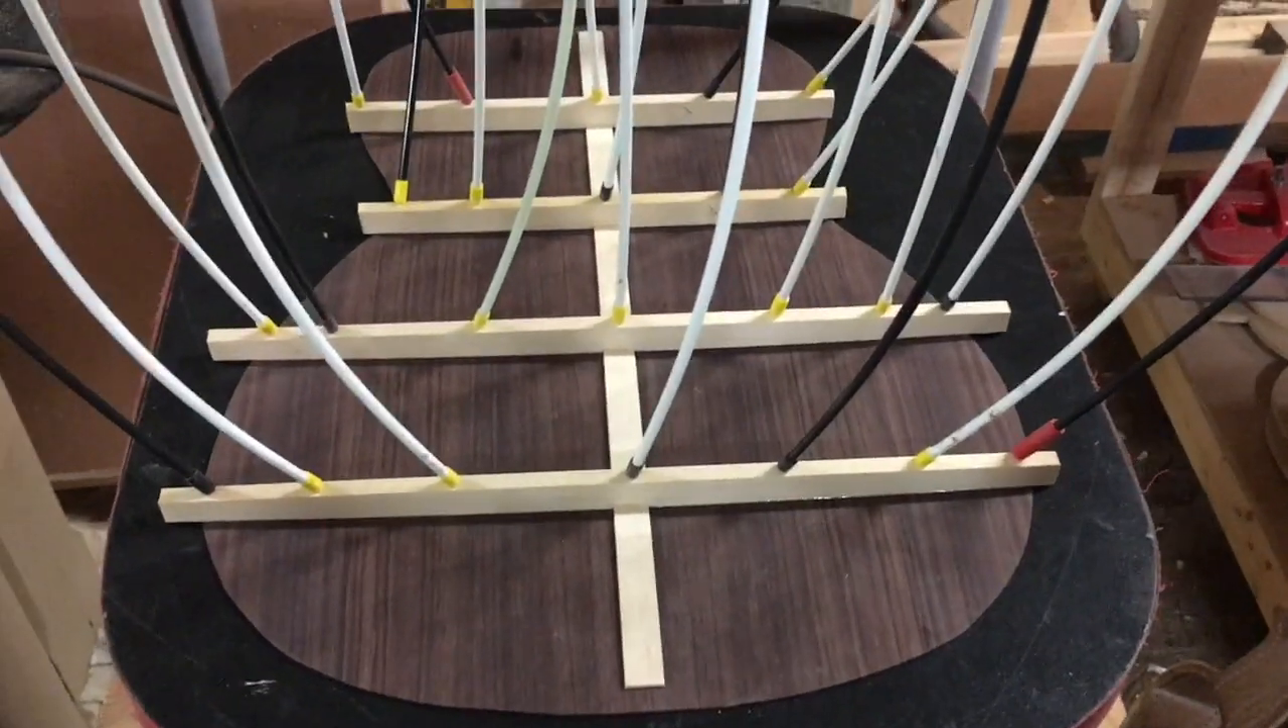So the back has been braced.